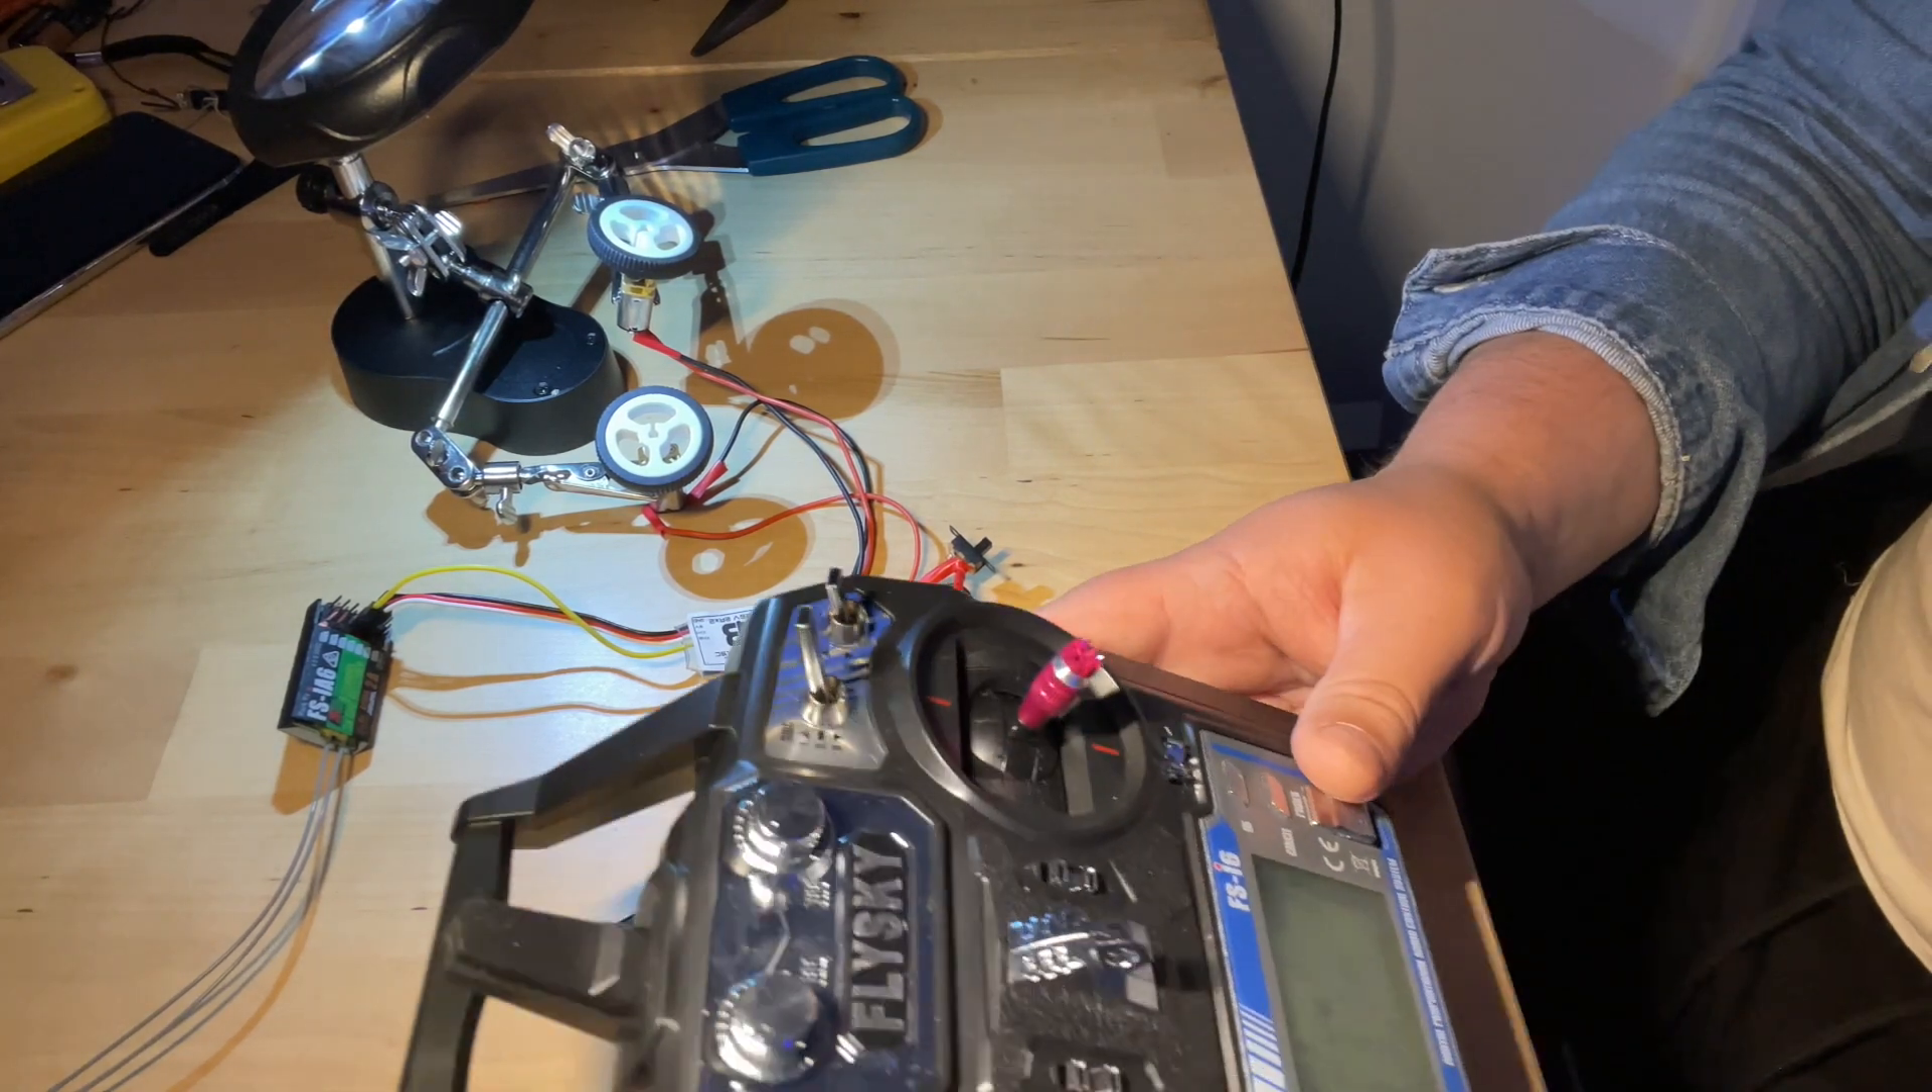The motors are on clamps the wheels are attached.